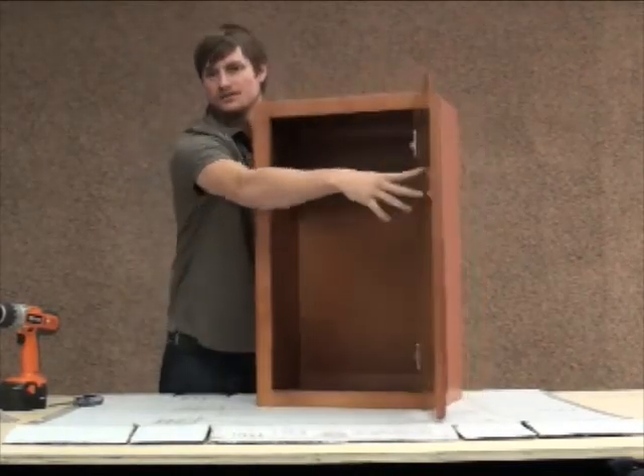So, basically, I have an assembled cabinet. The only thing that's left is the shelves.